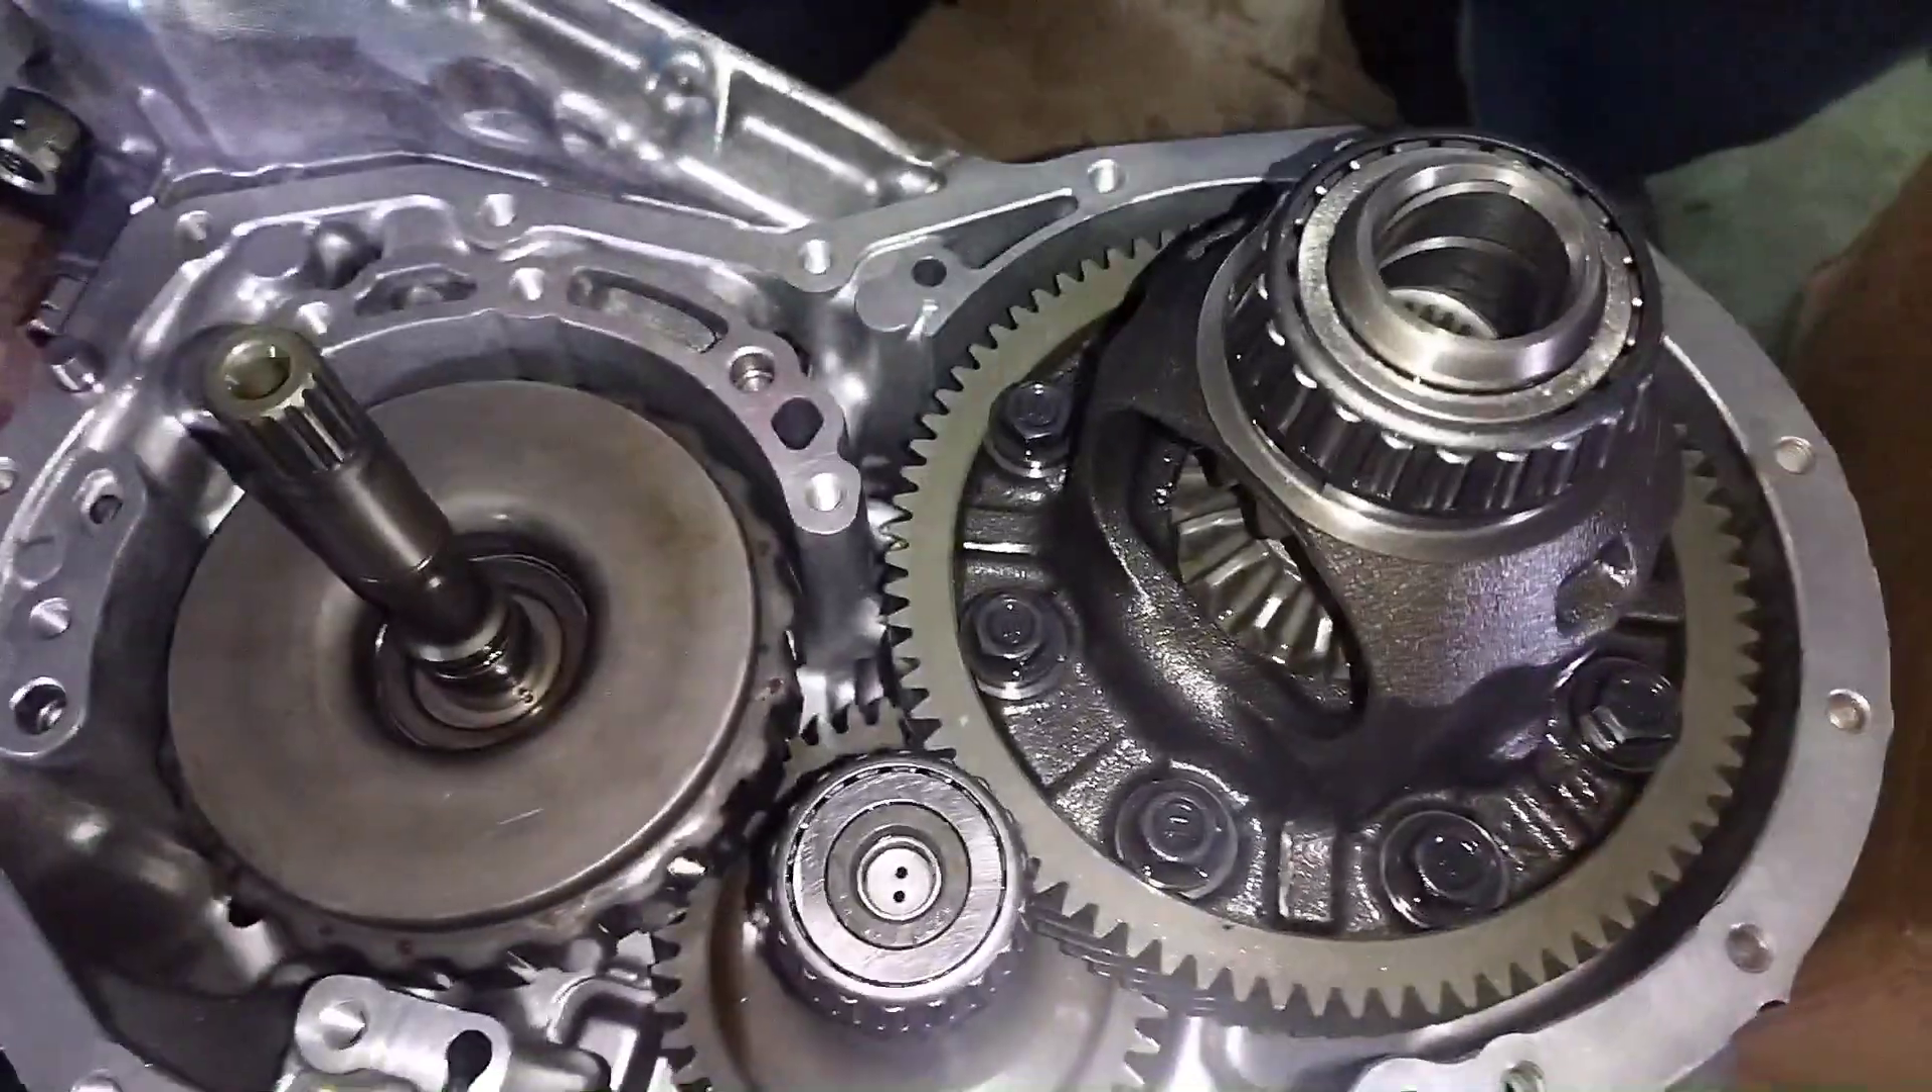Oke Setelah Terpasang Semuanya Ini Sudah Terpasang Untuk Gear Diferensial Begitu Ya.